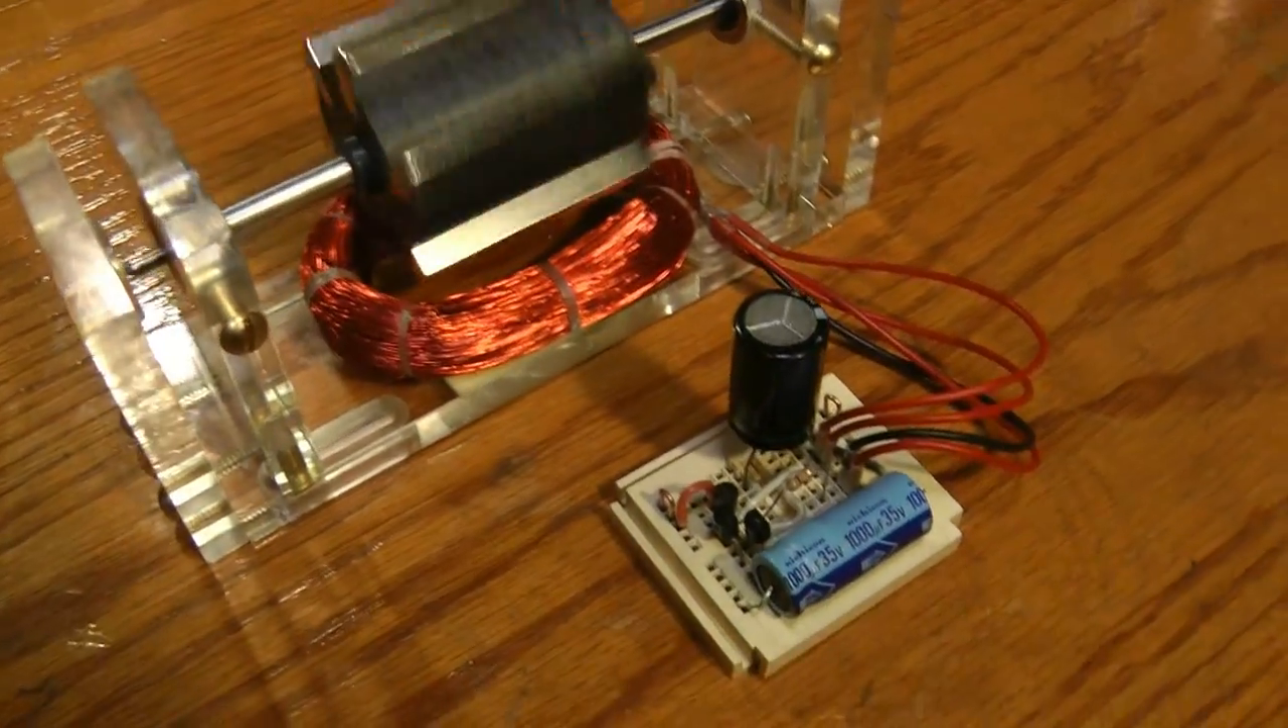I've cleaned the circuit up a little bit and put it on this small board.